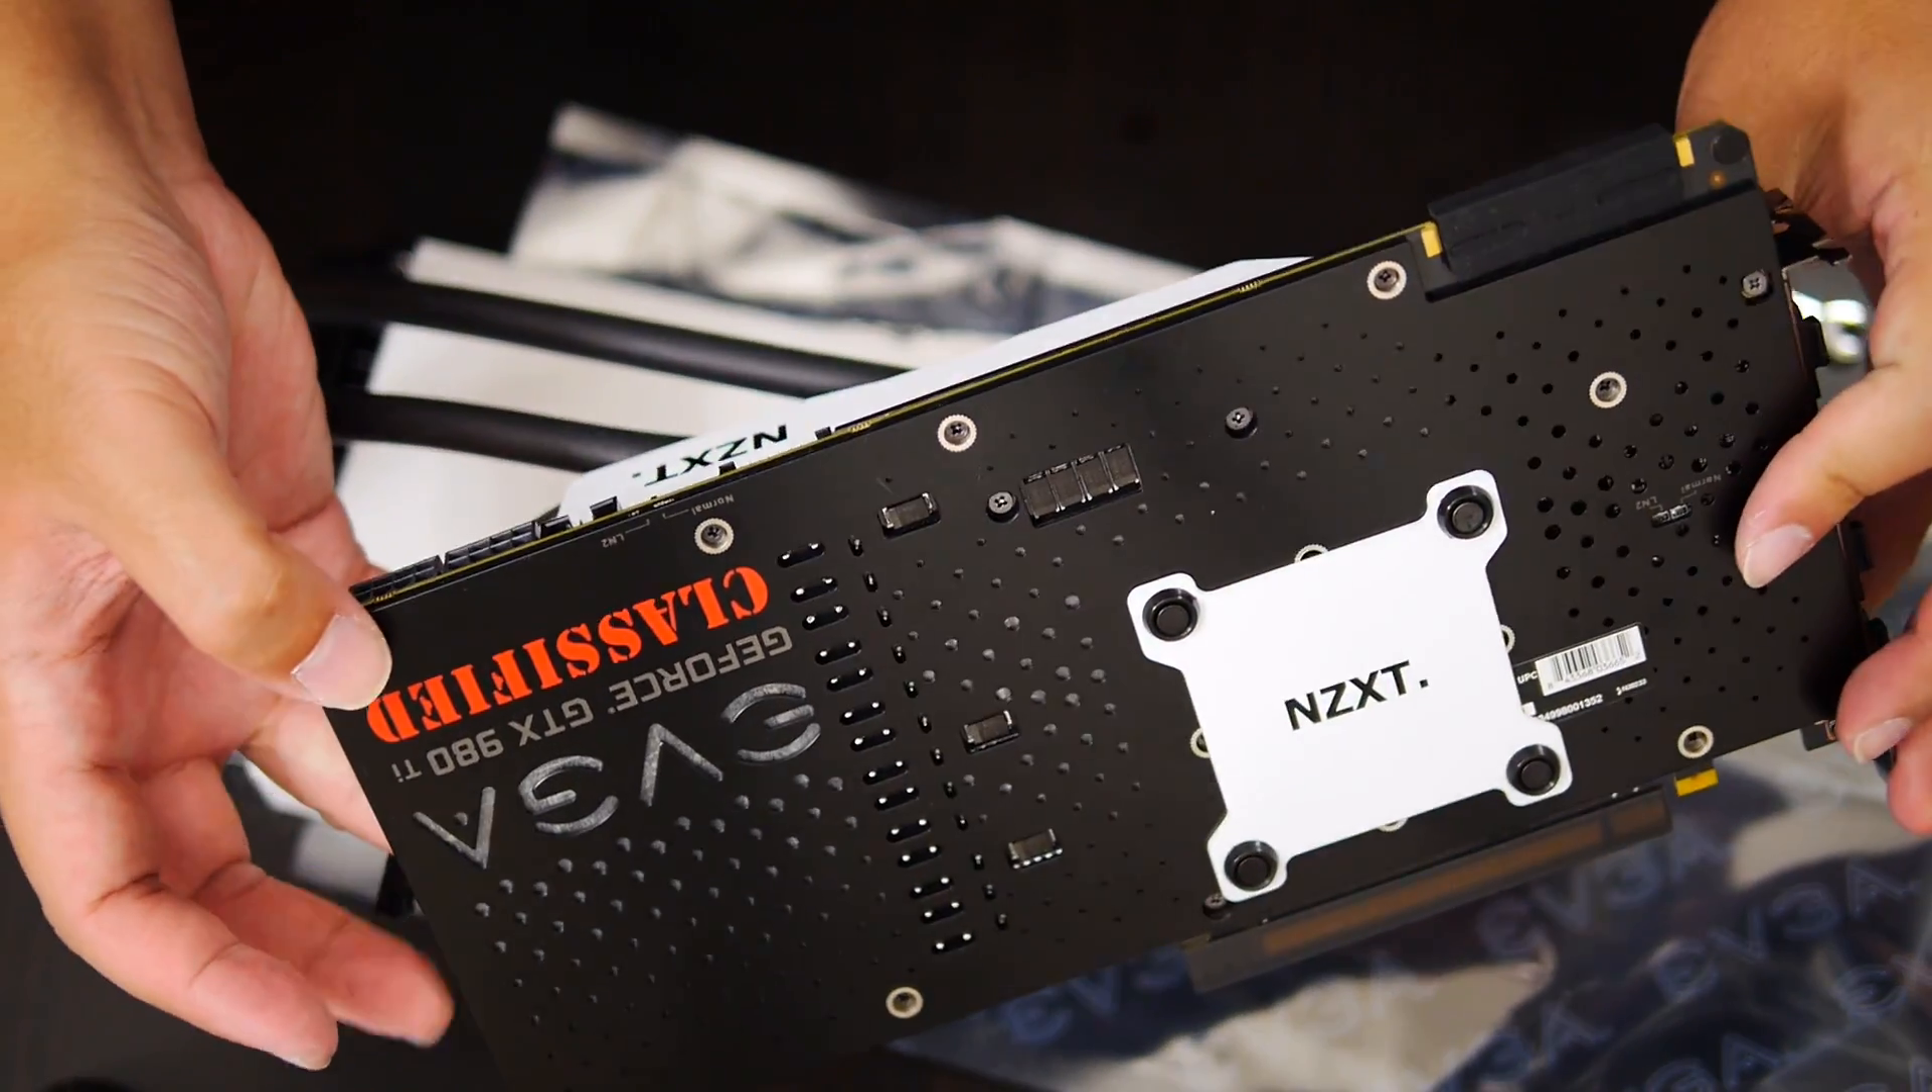All right and as we can see that is an installed GT or G10 or Kraken G10 onto a GTX 980 Ti.